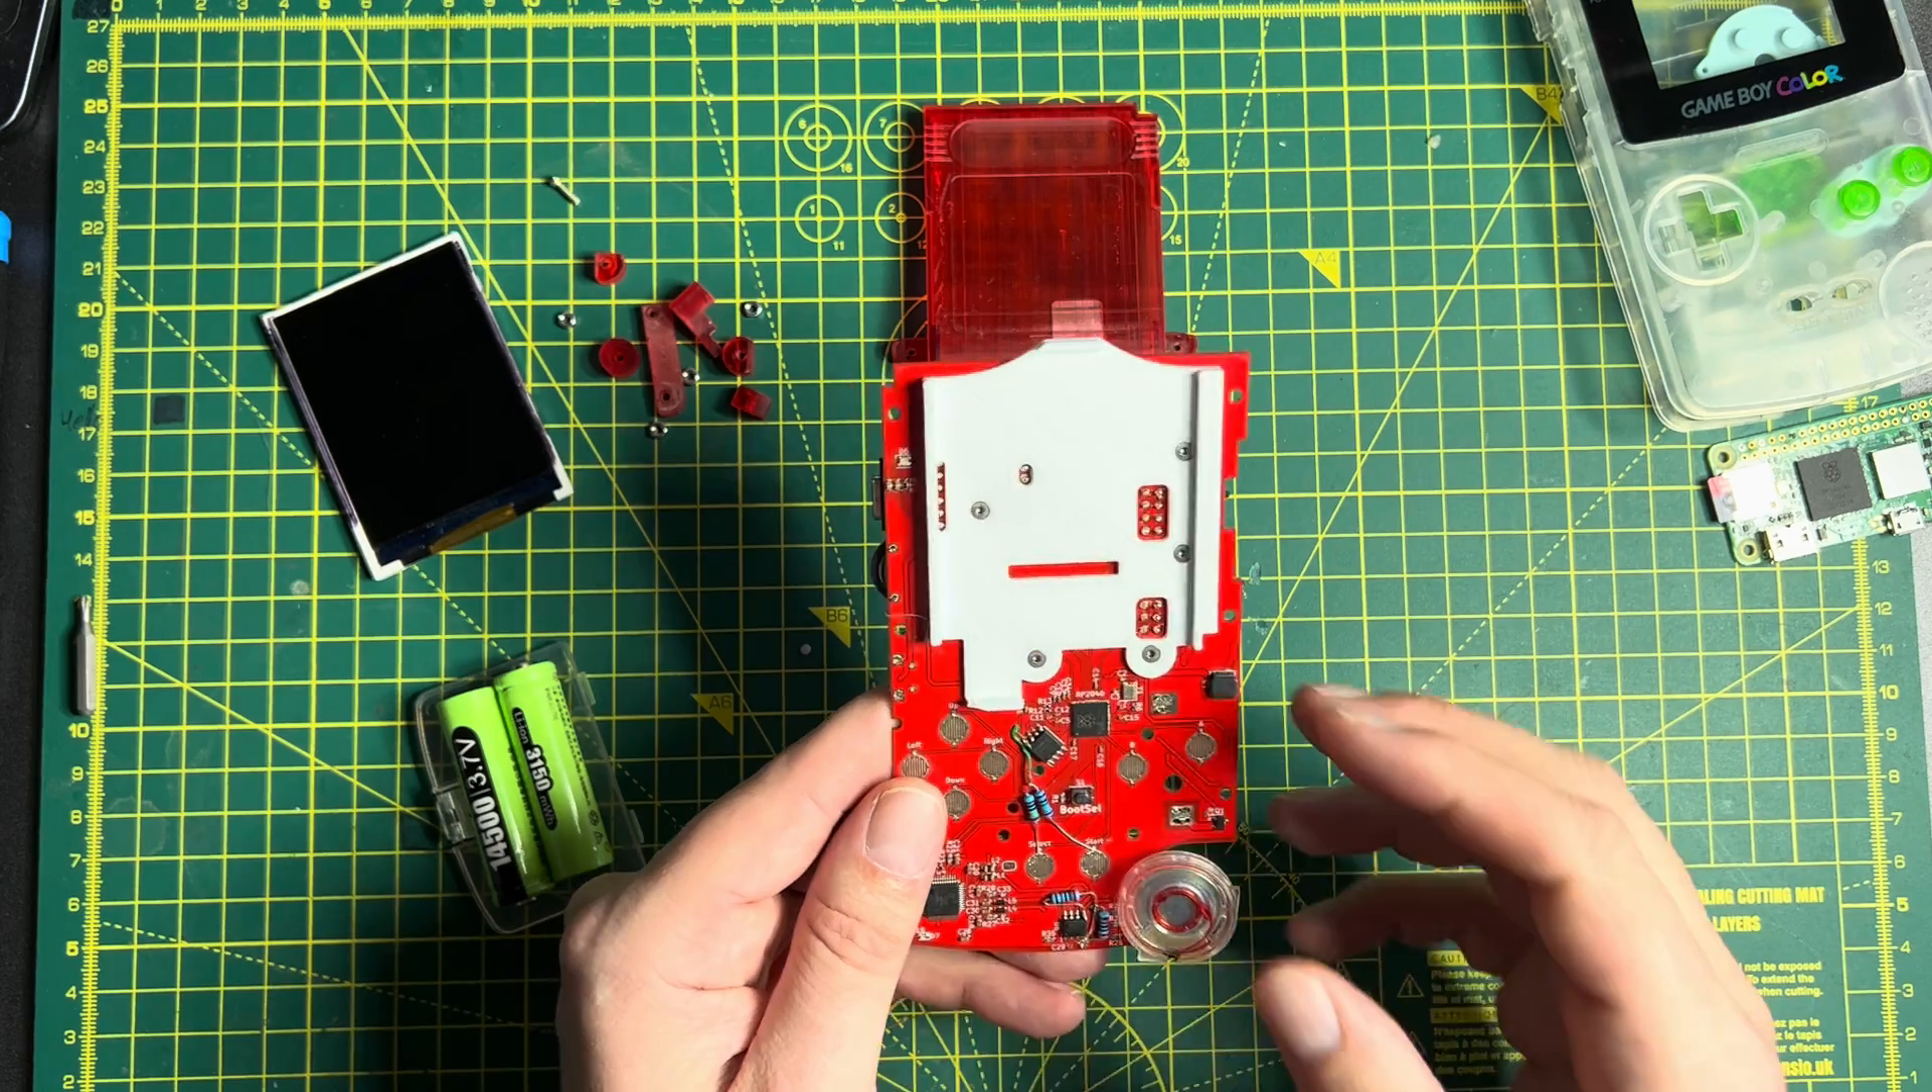I've attached this white 3D printed piece to the PCB.